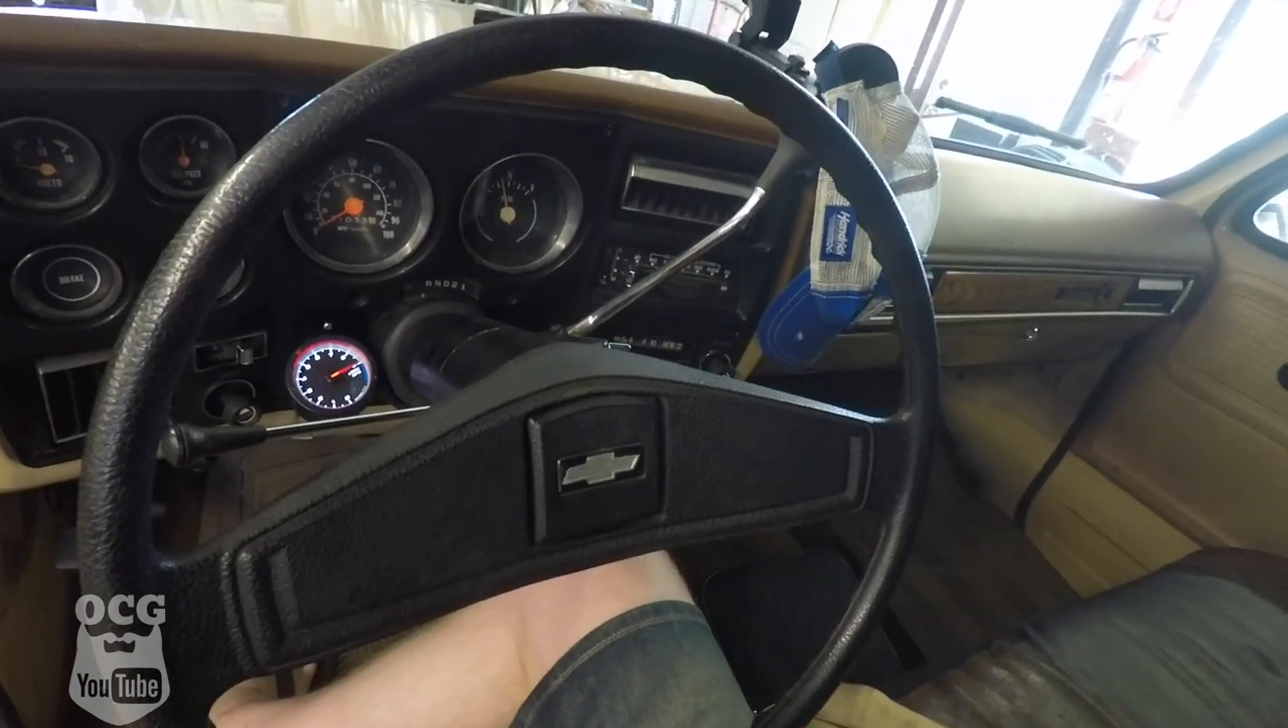Okay so as you guys saw in the time lapse i've got the steering wheel back together everything is all buttoned up.